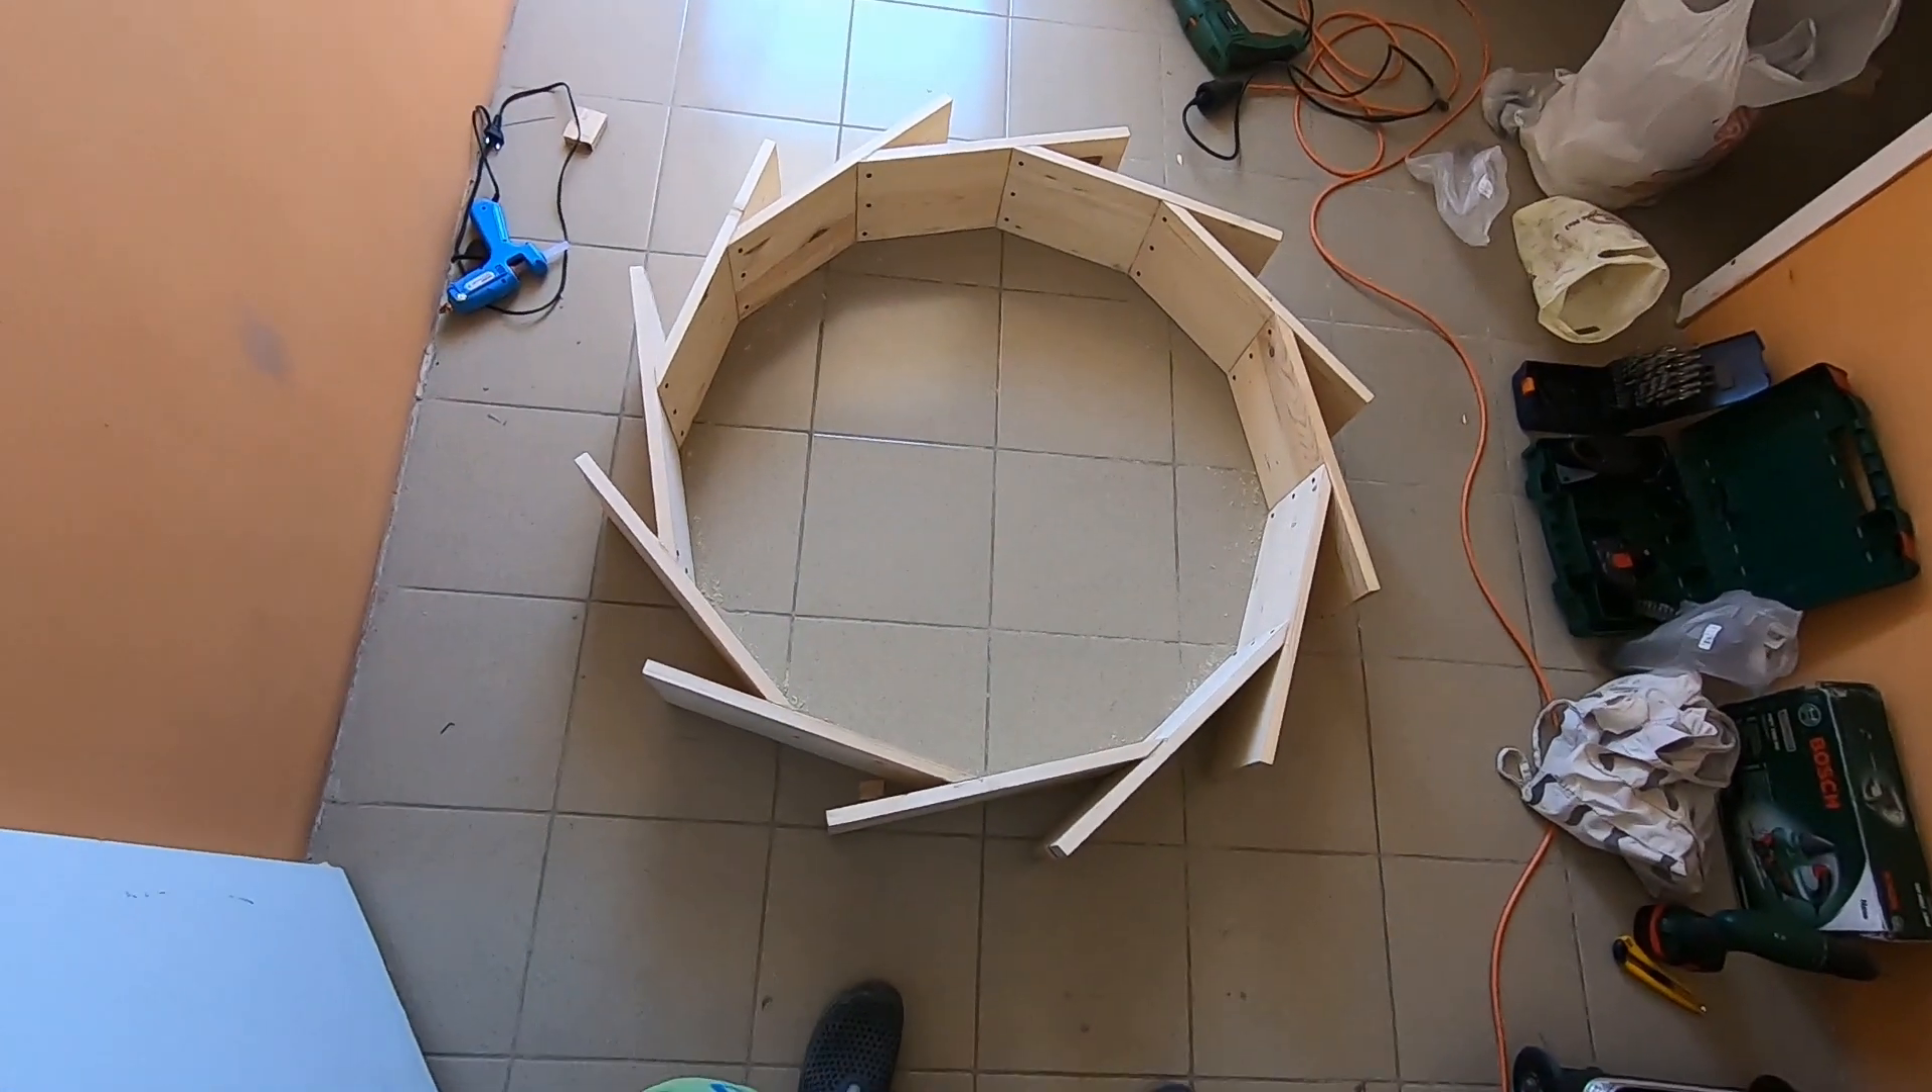All pedals are connected between each other.